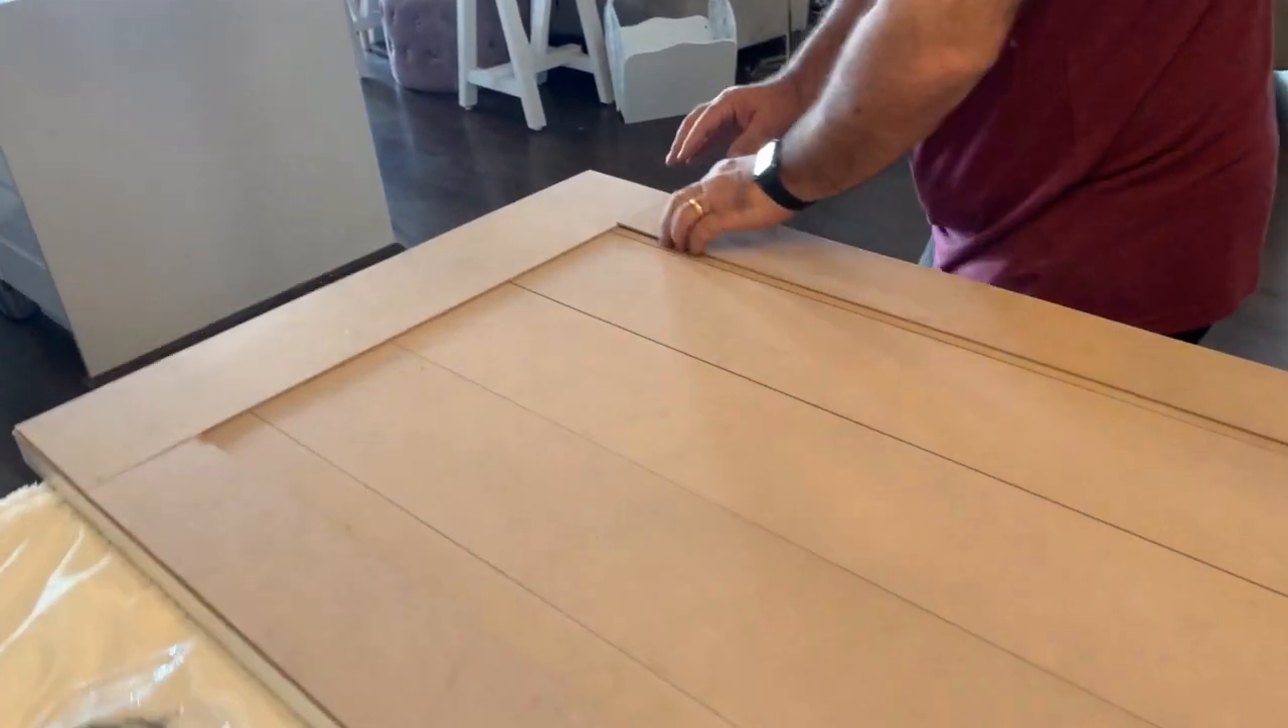Now you can see on purpose that we've left slight gaps in between each join, this is to give that shiplap look.